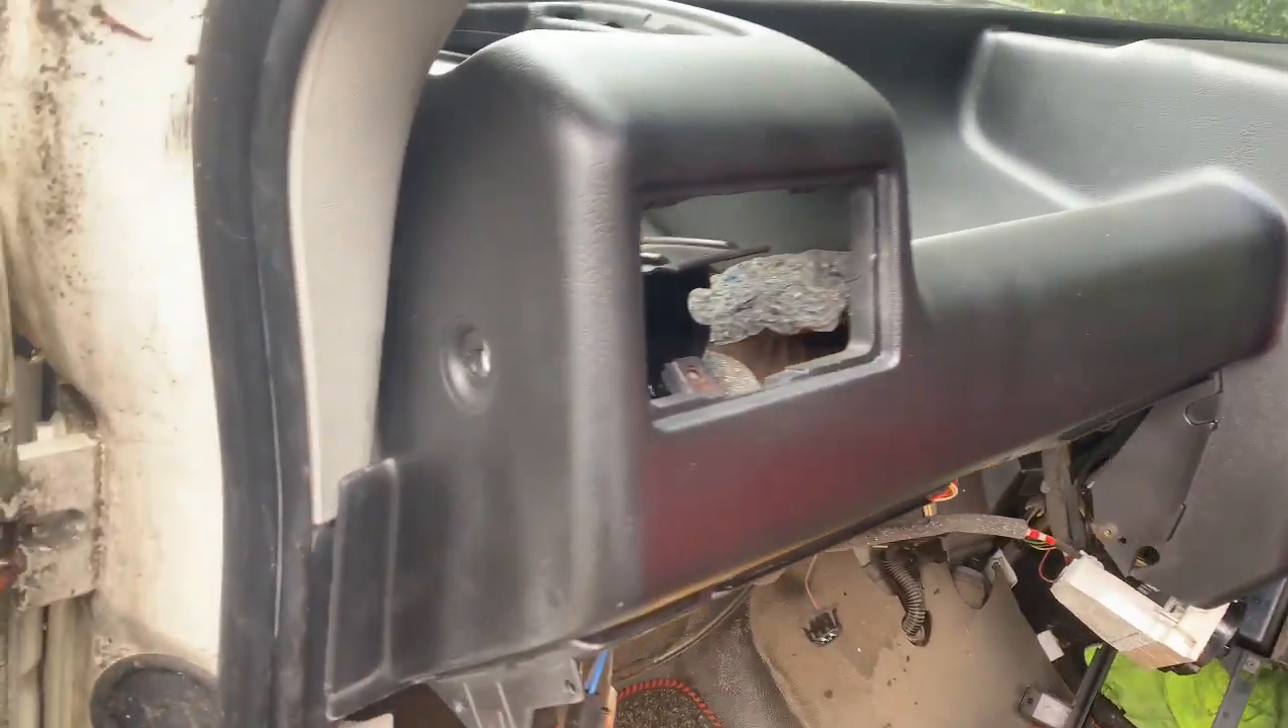Okay so there's the new black dash in place.